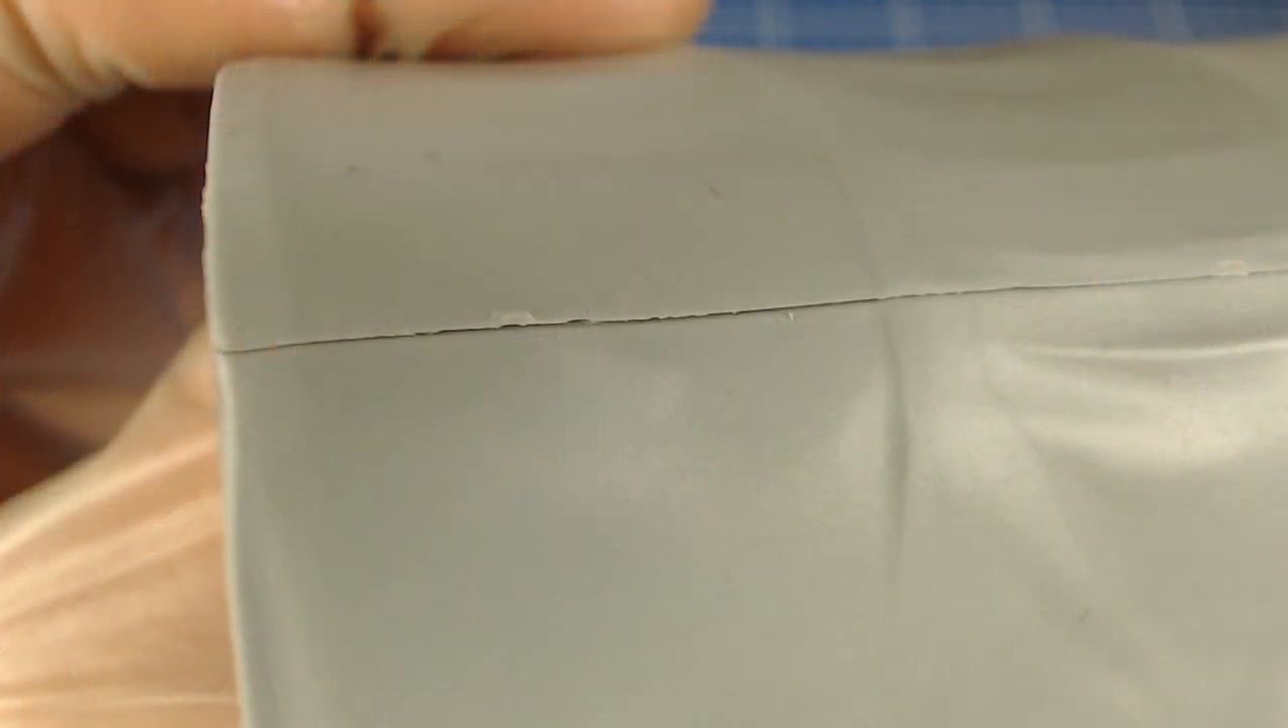The parts are a little tricky to clamp for gluing and we're left with a few visible seams.